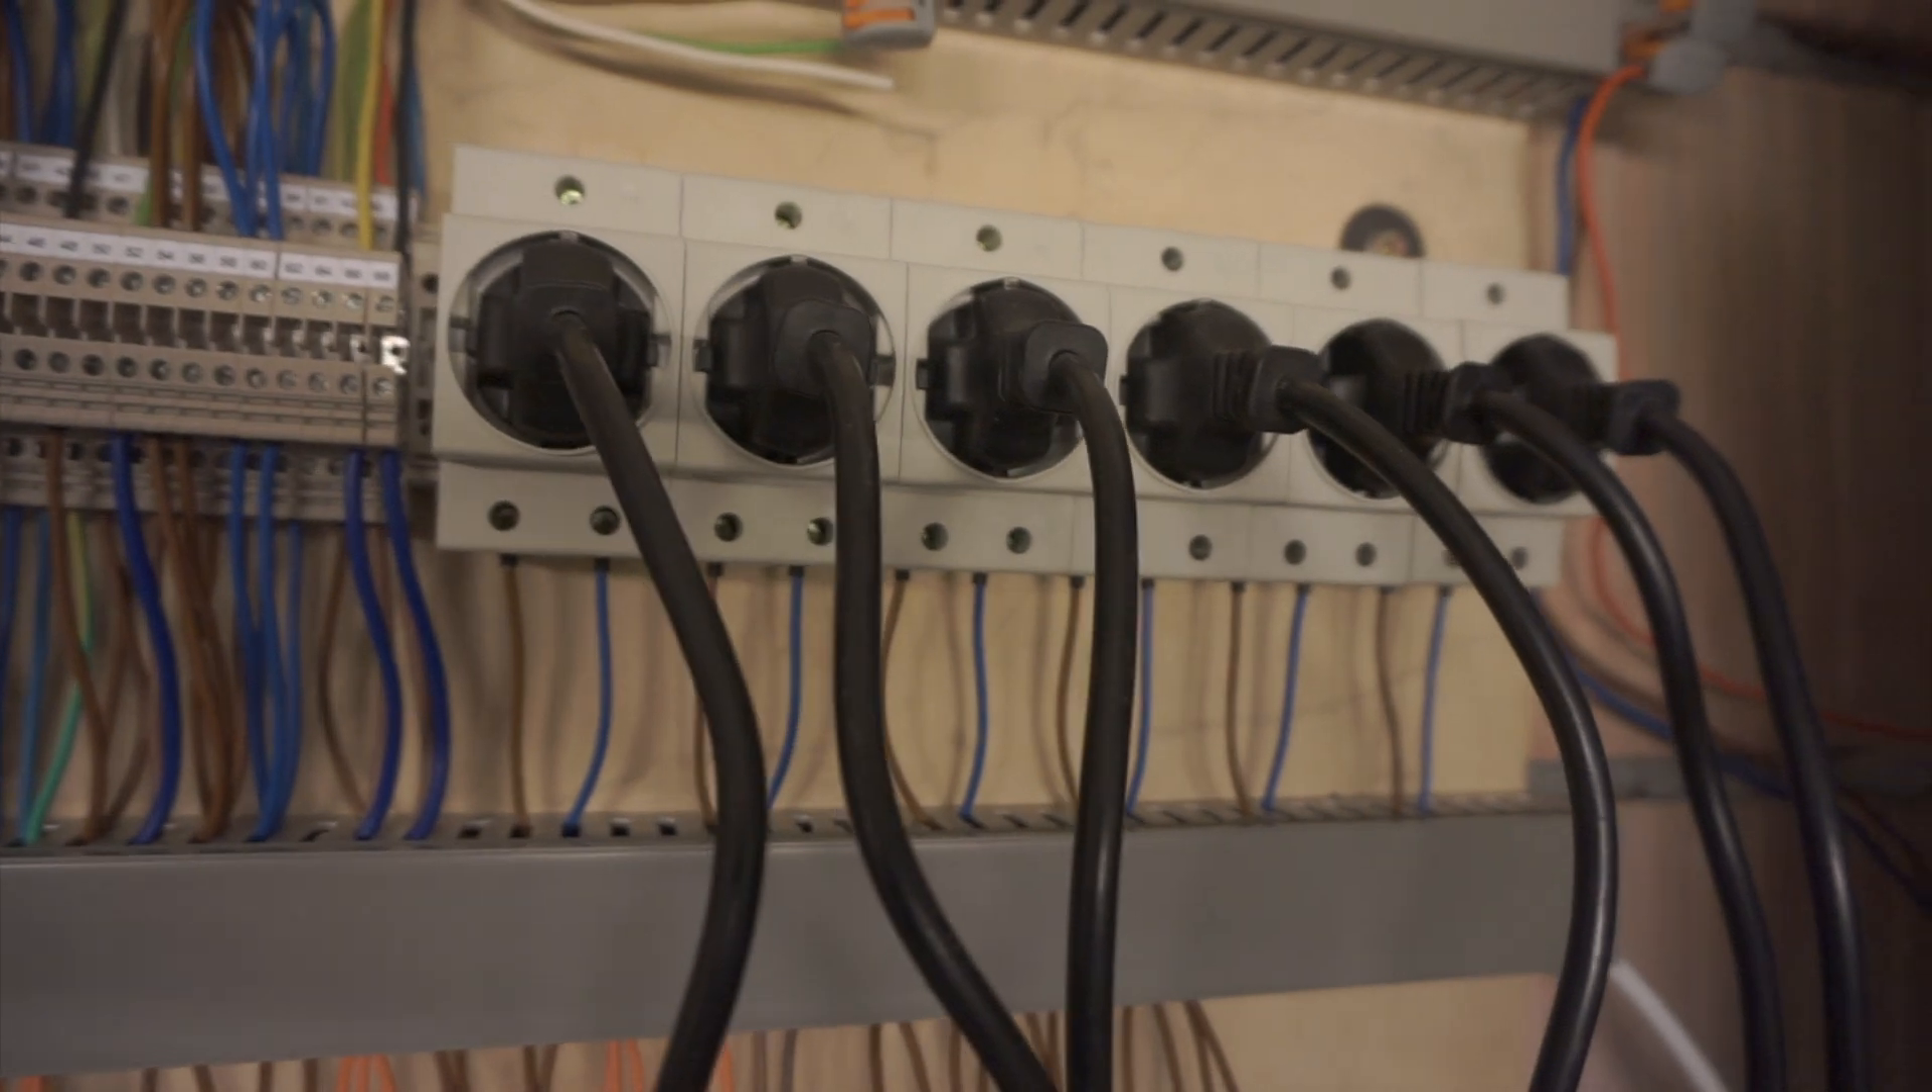As you can see there are 6 plugs plugged in the power sockets.